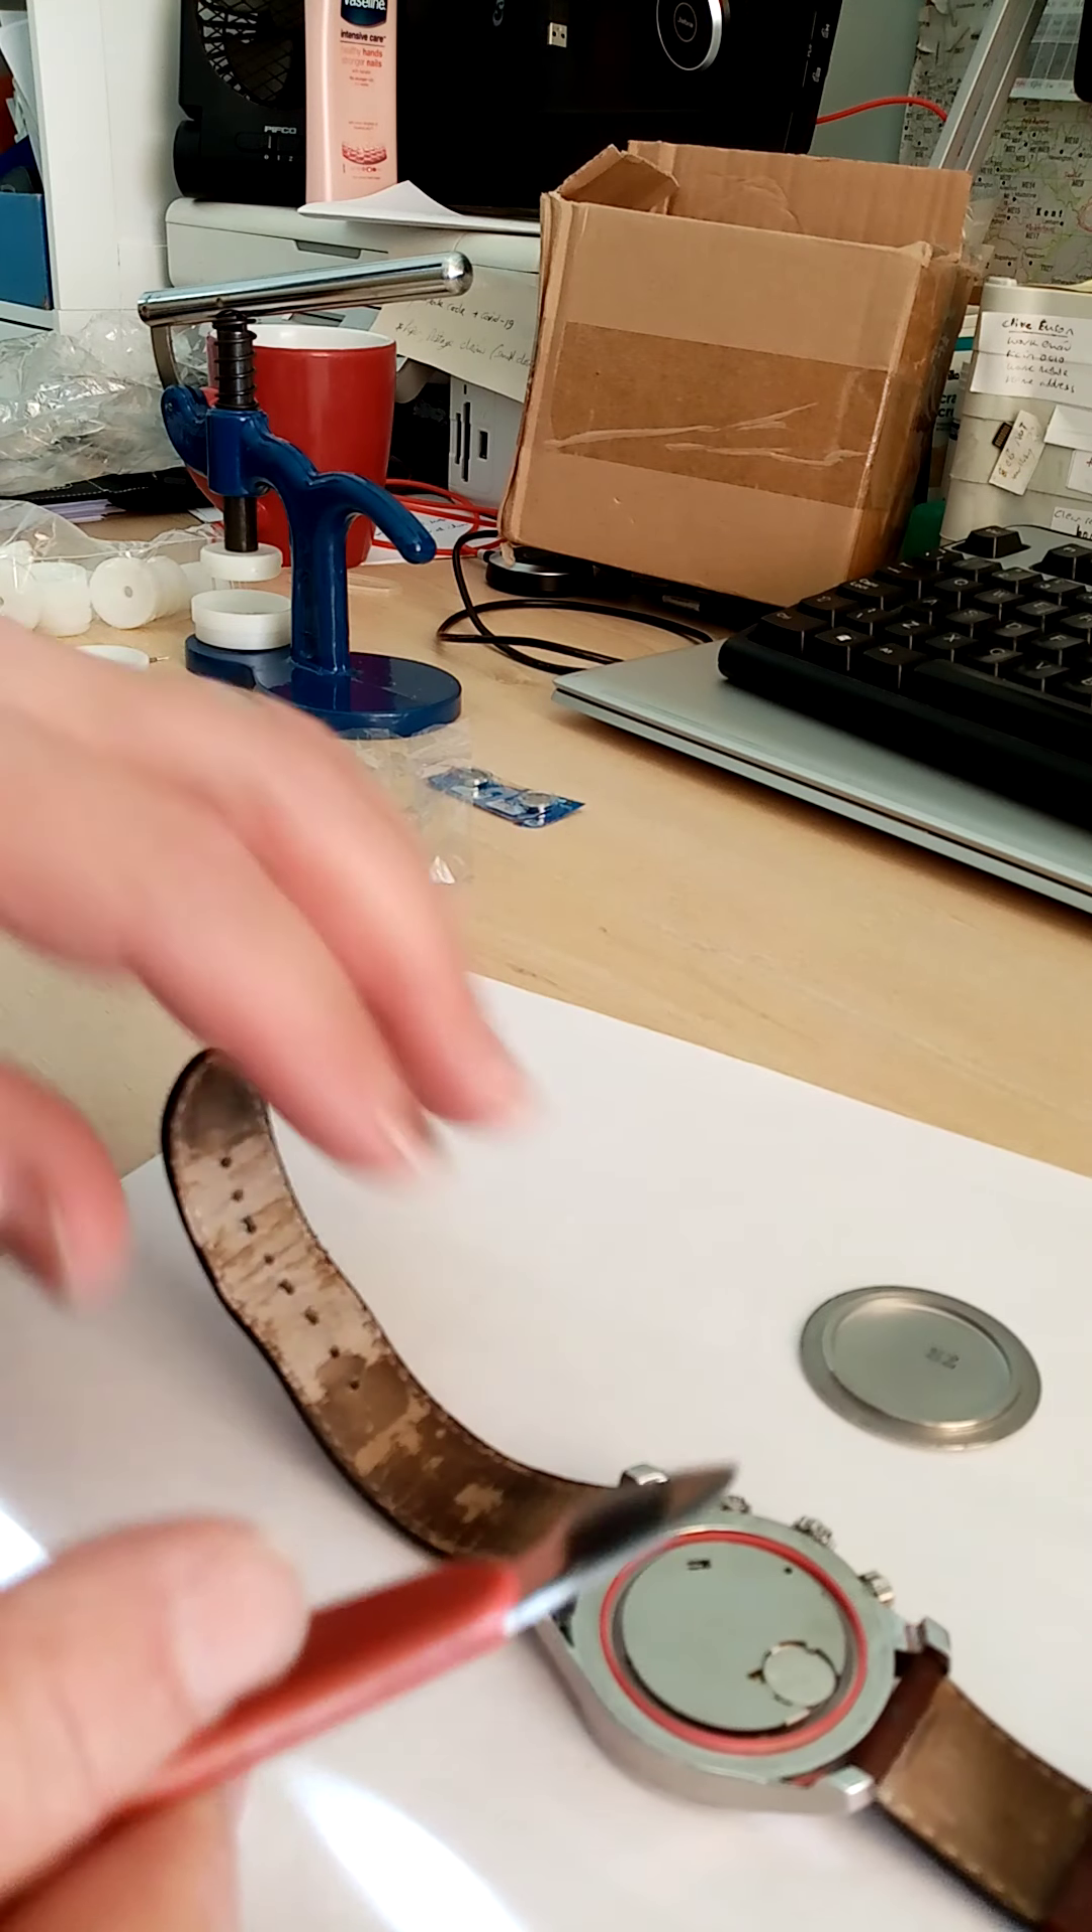So the back's come off. We've got the rubber seal there.